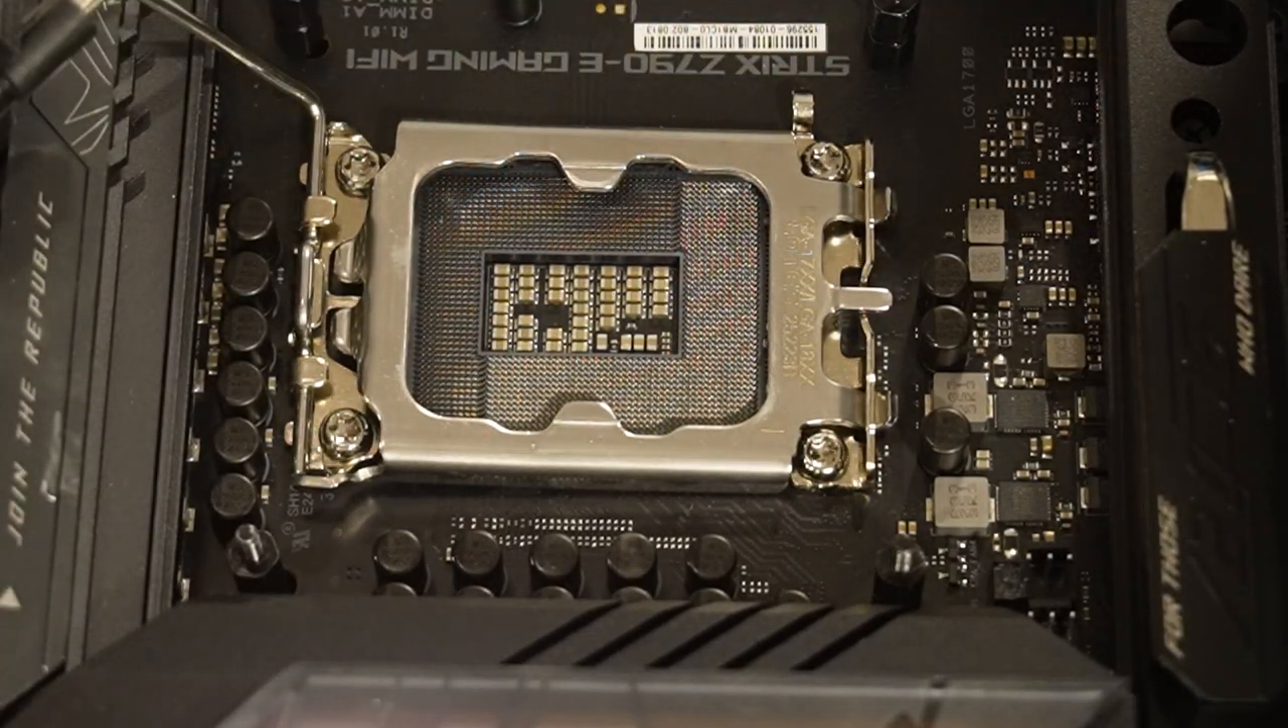We got CPU removed It's cleaned up Everything's done there.